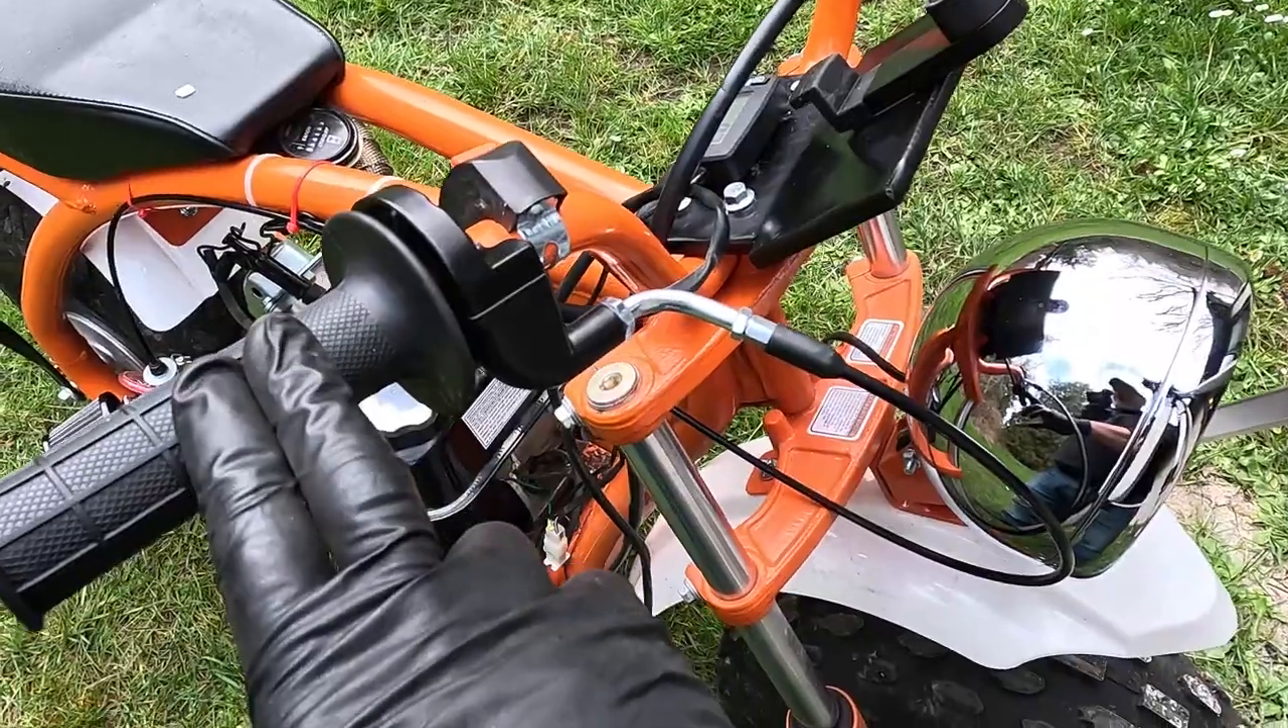I've got the throttle installed.